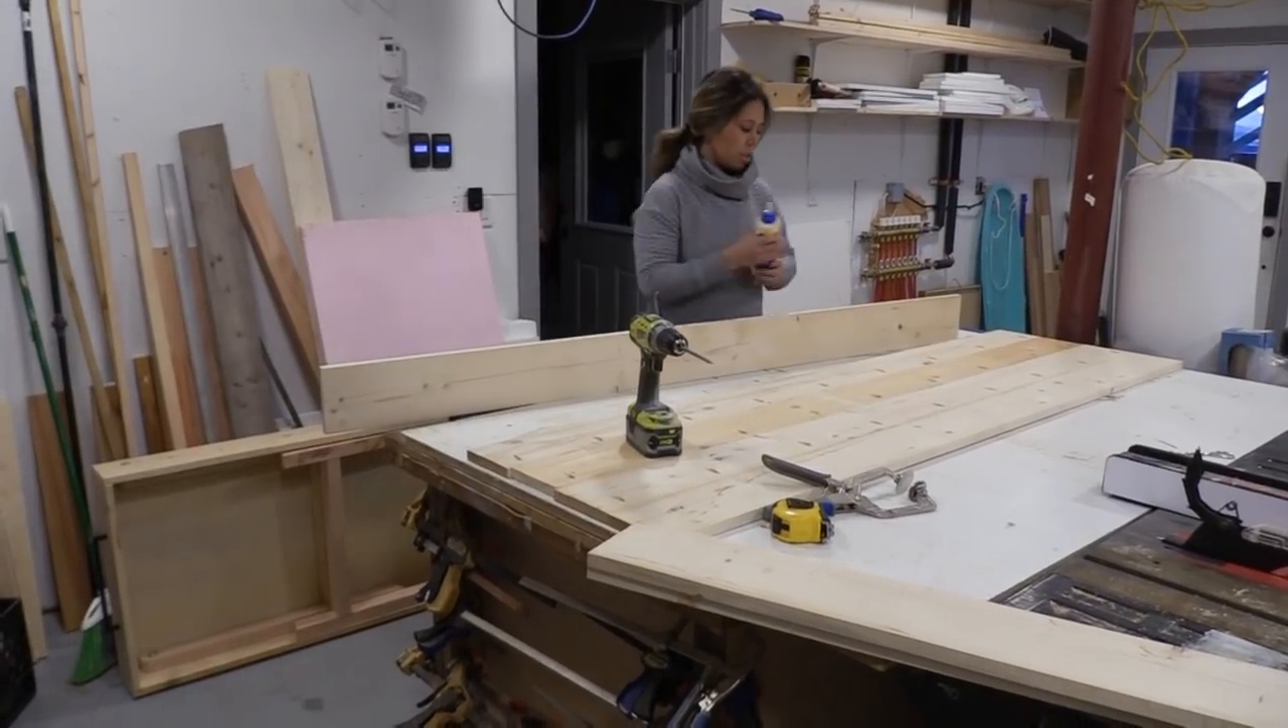And so I've already started joining the table top boards together here.